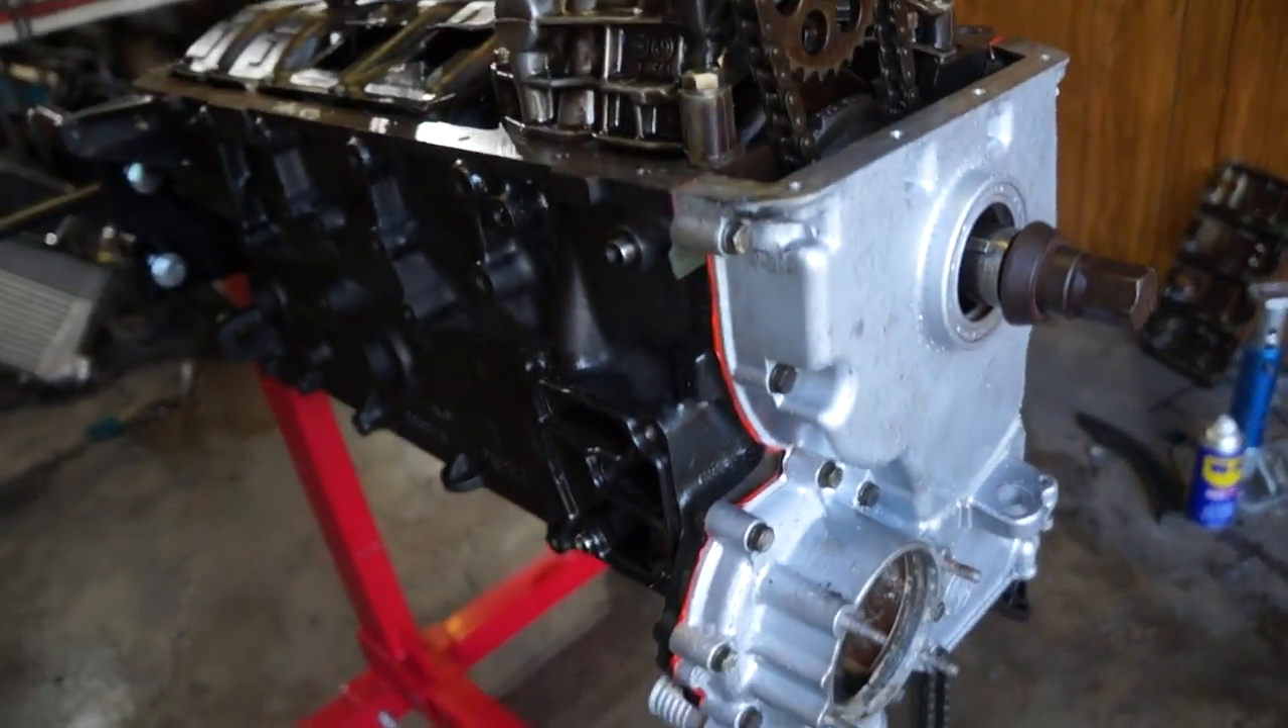Our front timing cover is all nicely on.